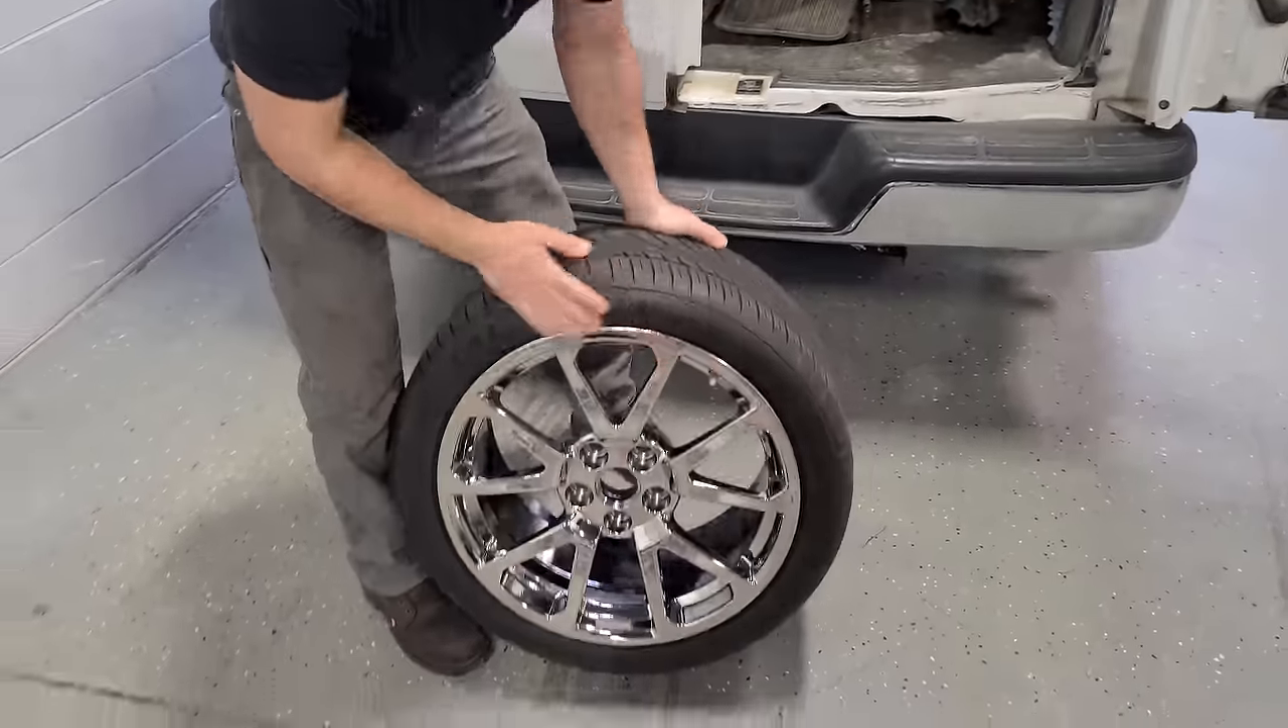Just got the tires mounted.